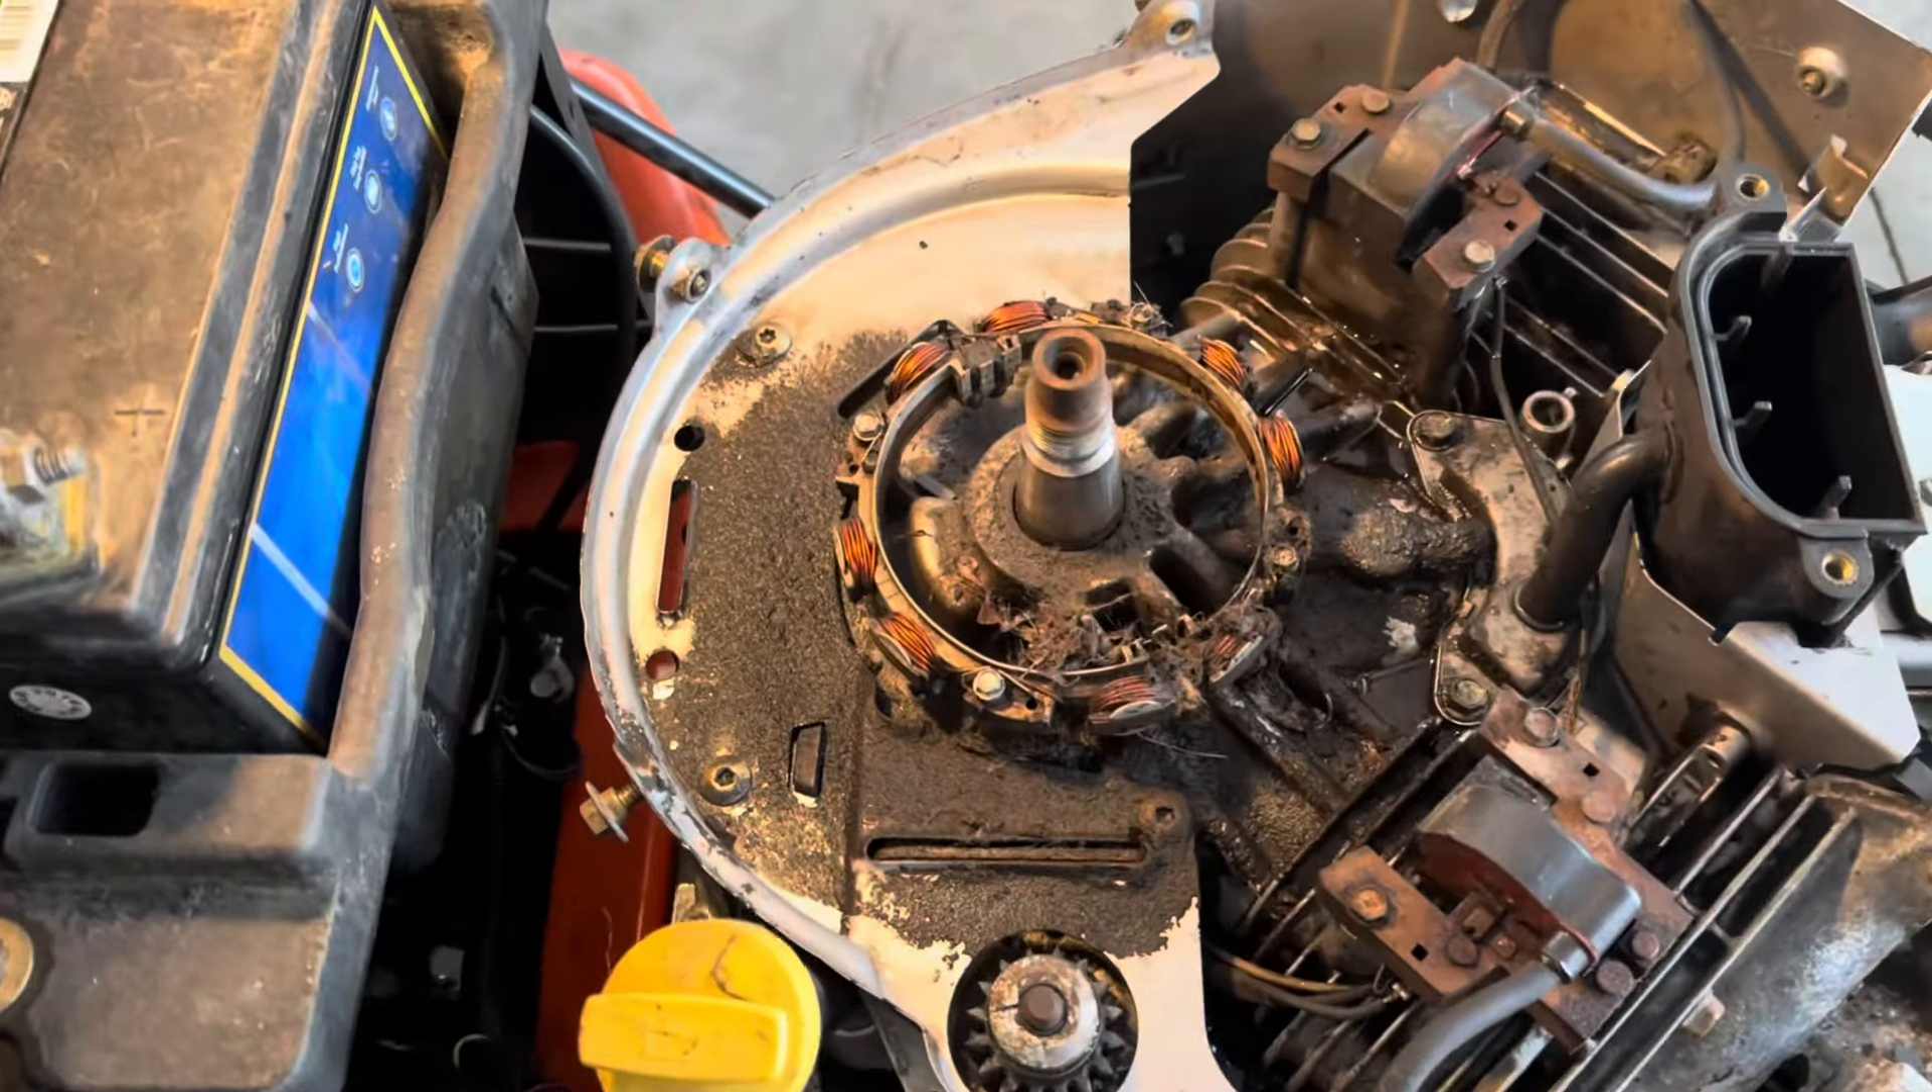You can sure see we got the flywheel off we're exposed to the stator.